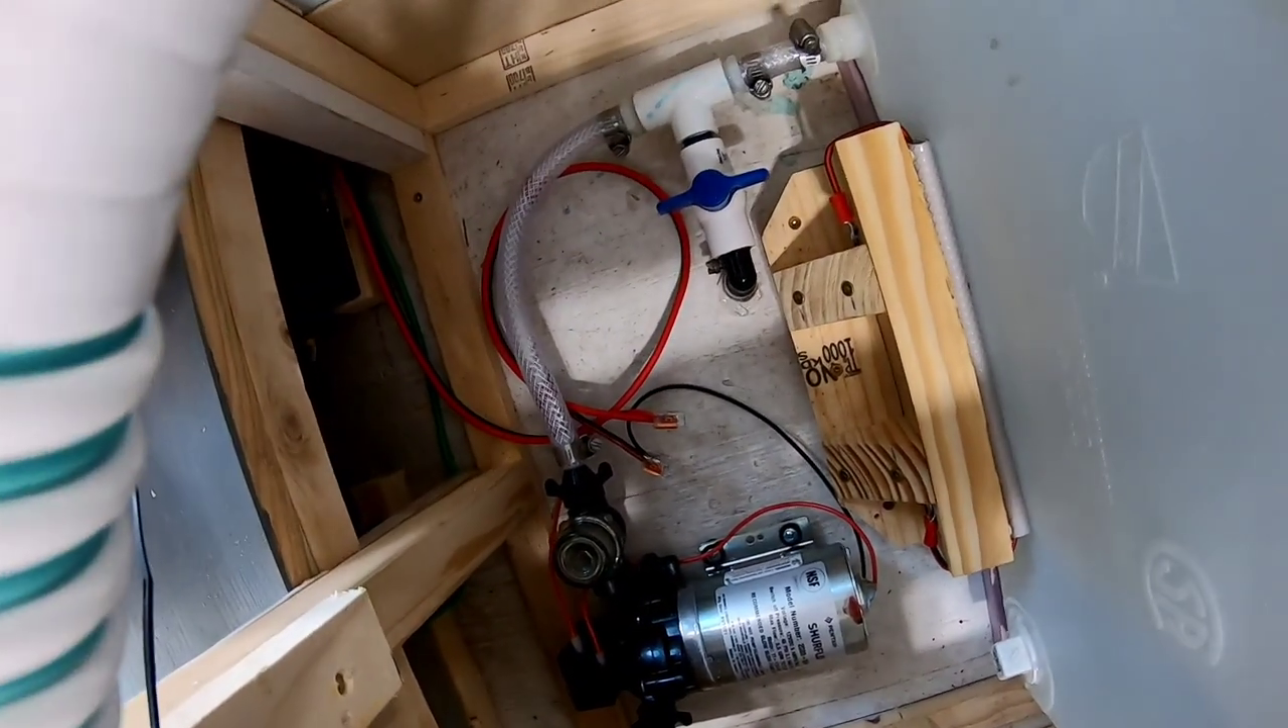So the way I set up the drain is I put a T in the line right there and put a ball valve there.